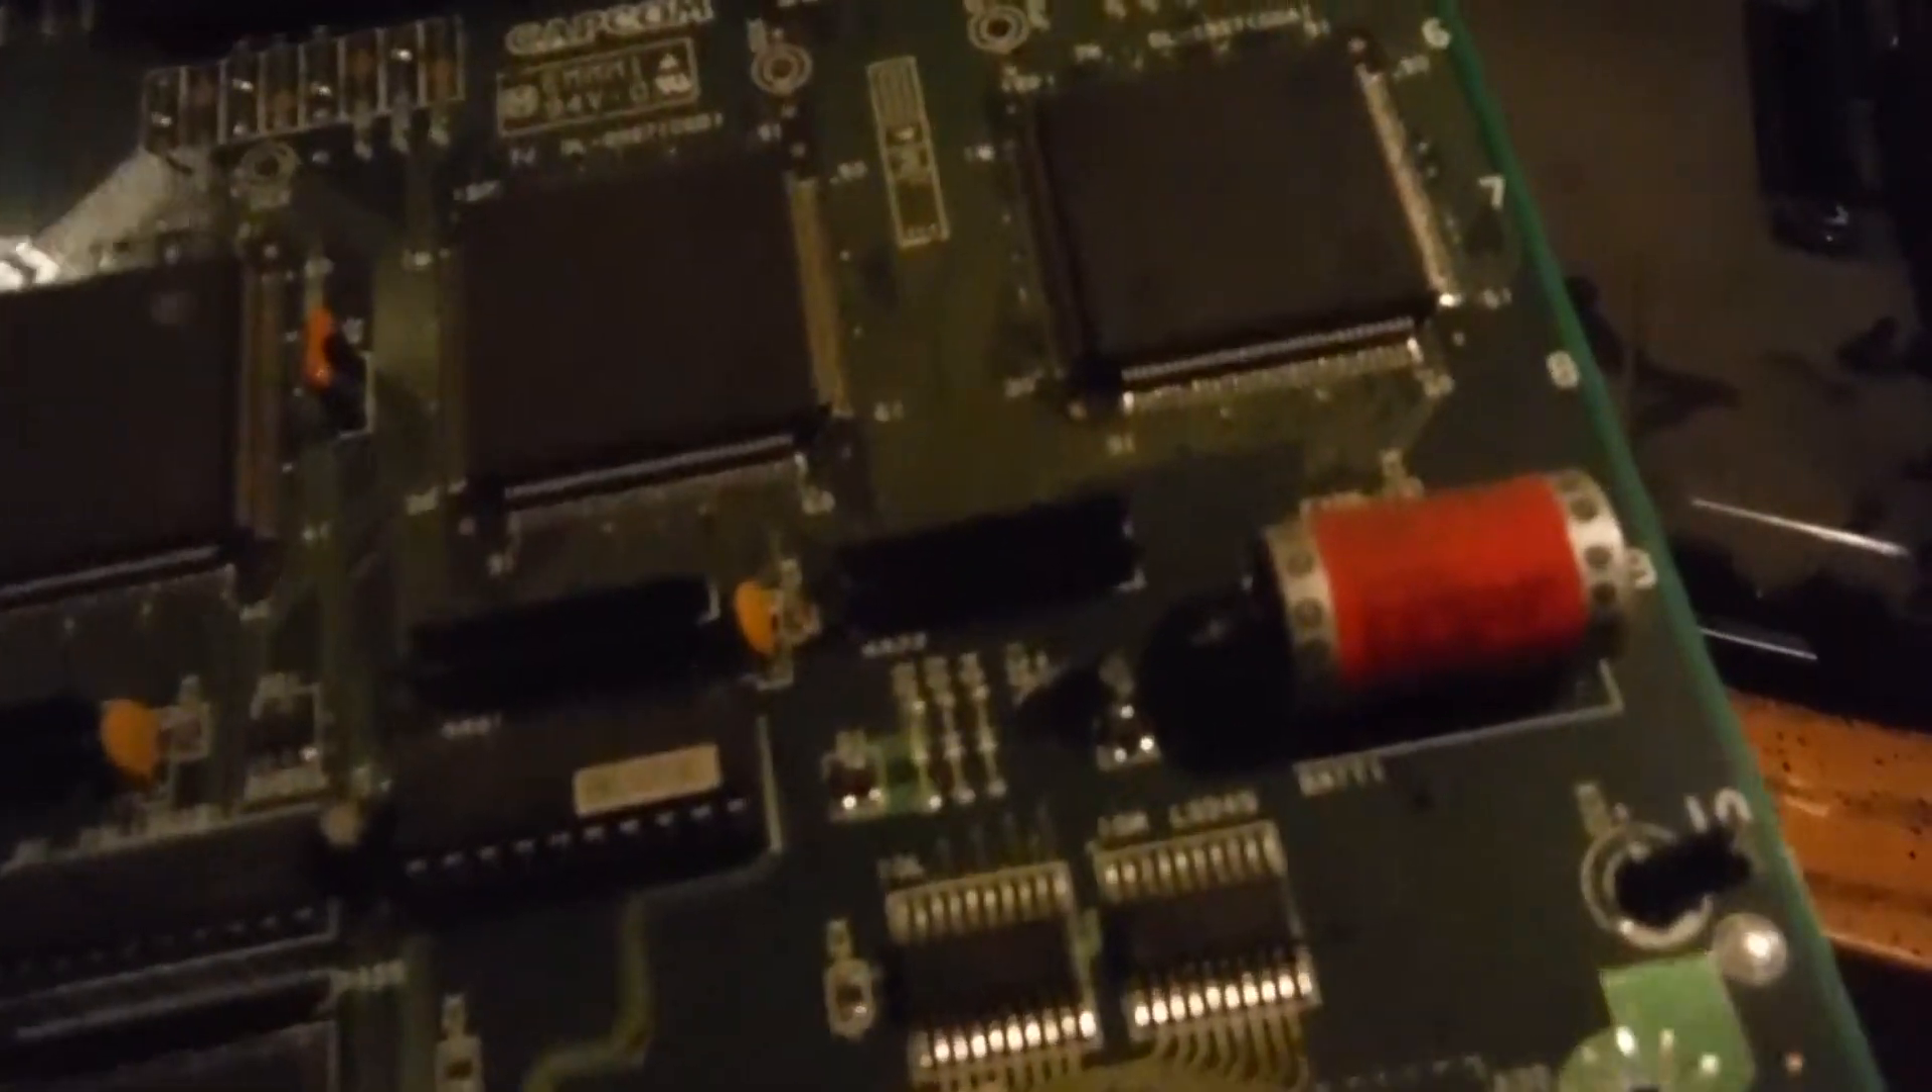The battery is still on here.